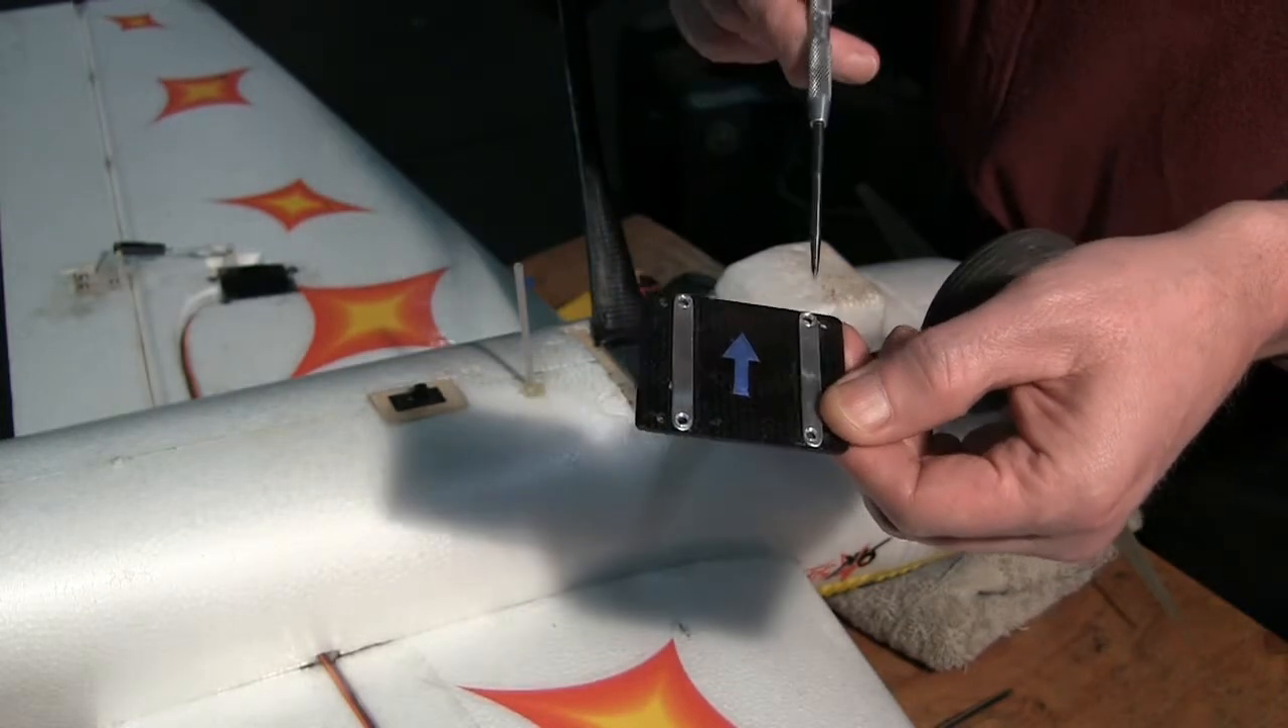Then you remember we made this carbon fiber plate and you'll notice that I put two aluminum straps across the top.